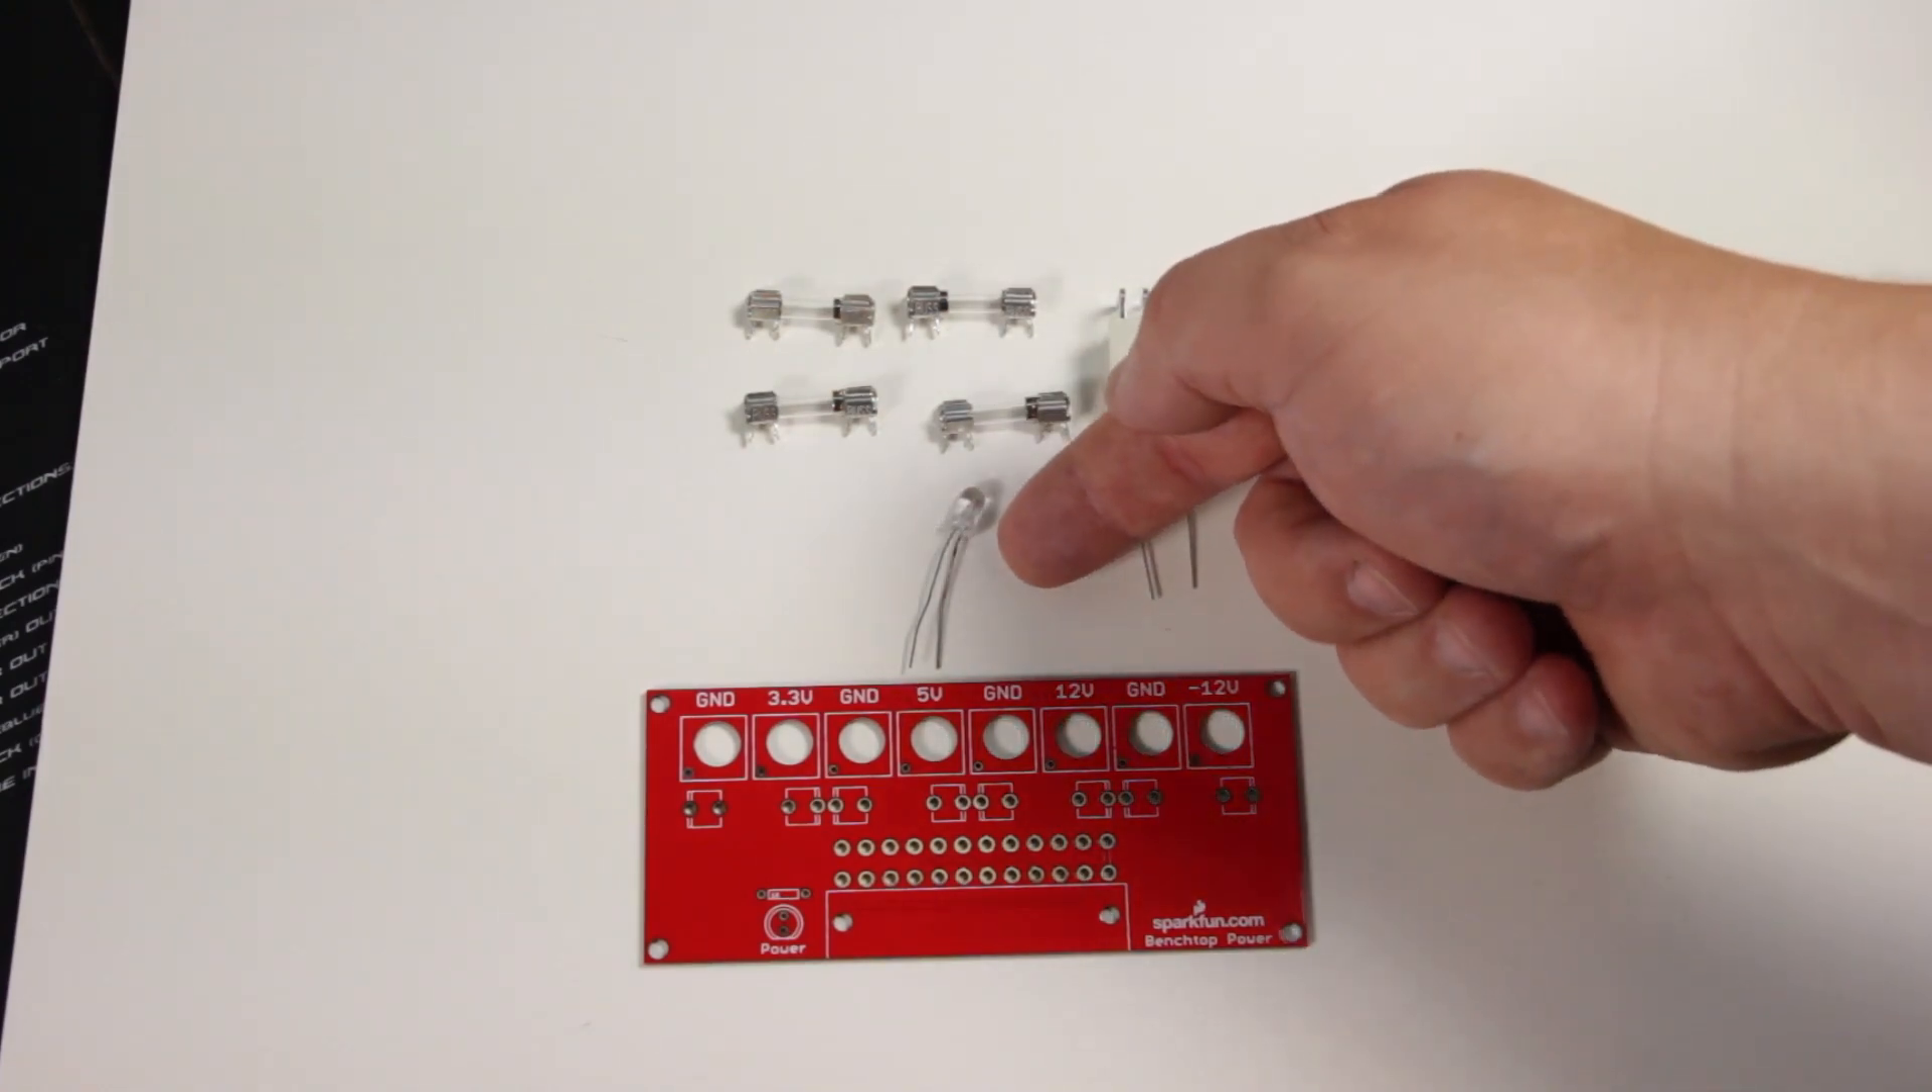You'll notice that I've already attached the fuses to their little mounting clips this helps keep them correctly oriented when soldering them on.